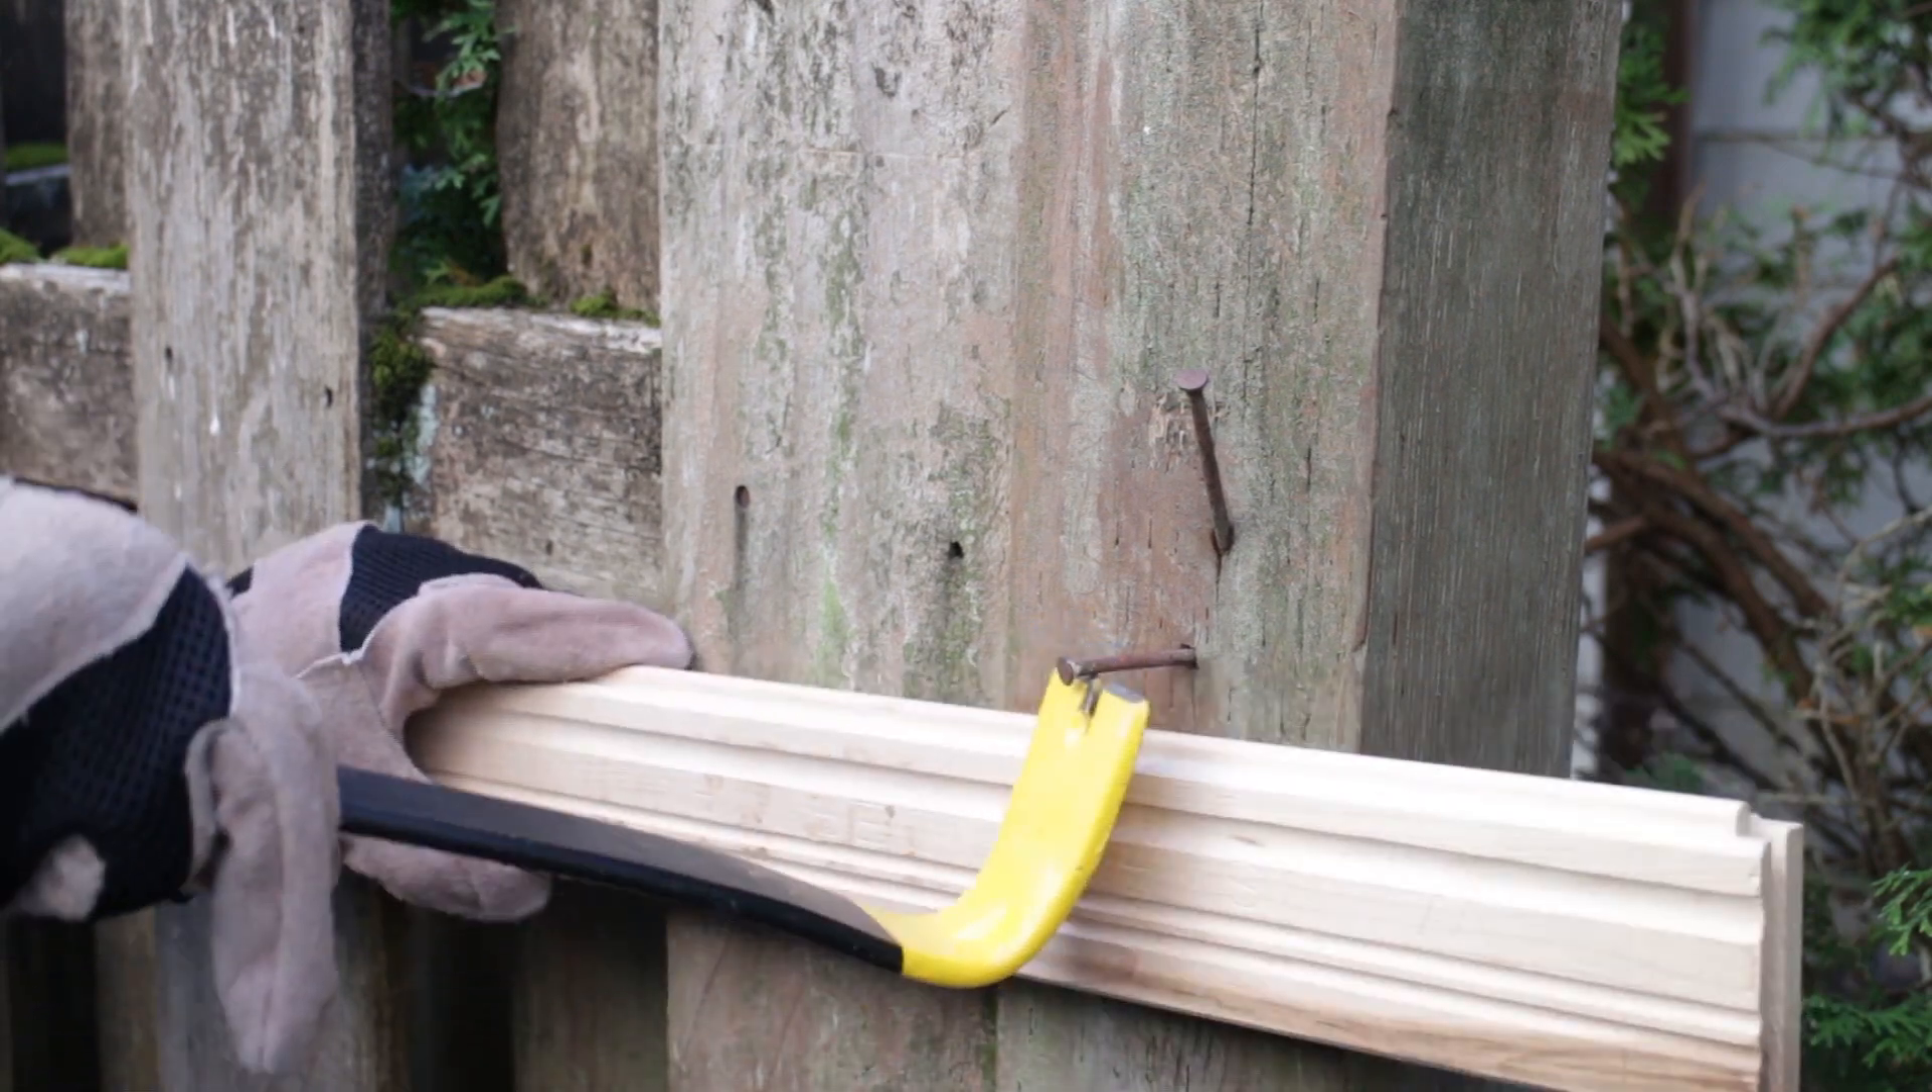Most likely the original nails for the crossboards are still there so I'm using a Wonder Bar to yank these out.